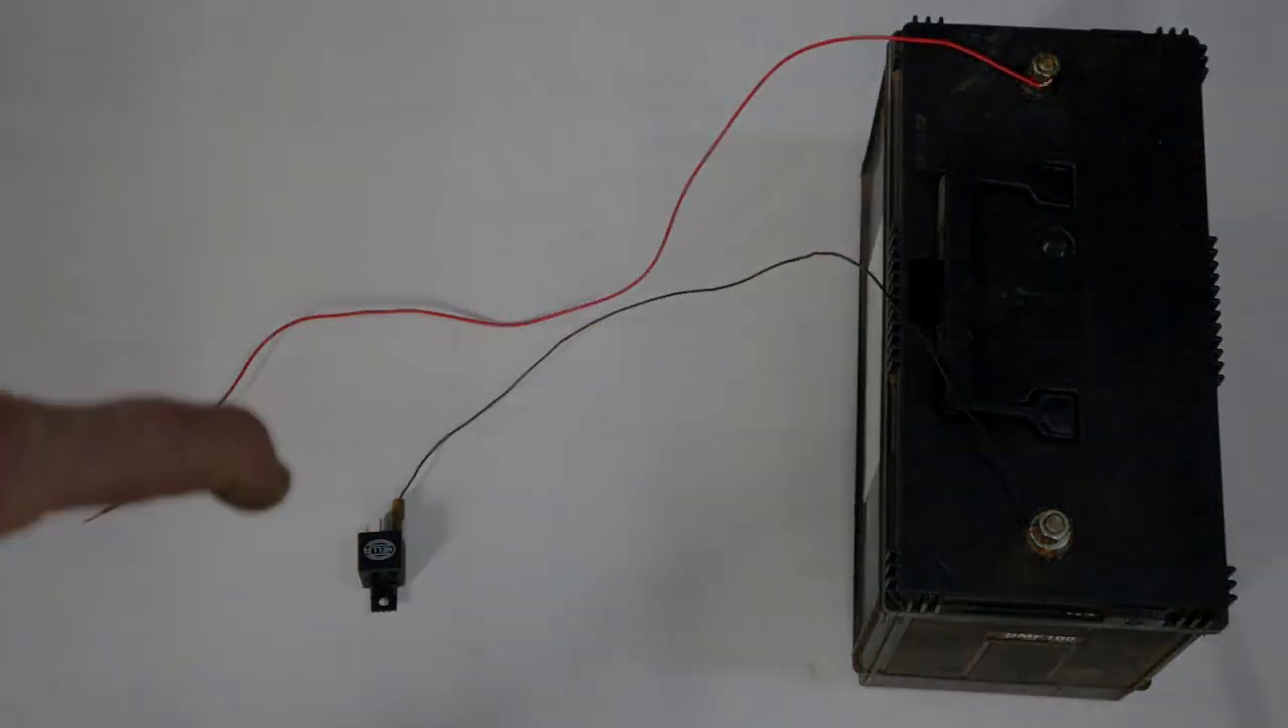And I've got a wire connected to the positive side. That's not connected to any point yet.